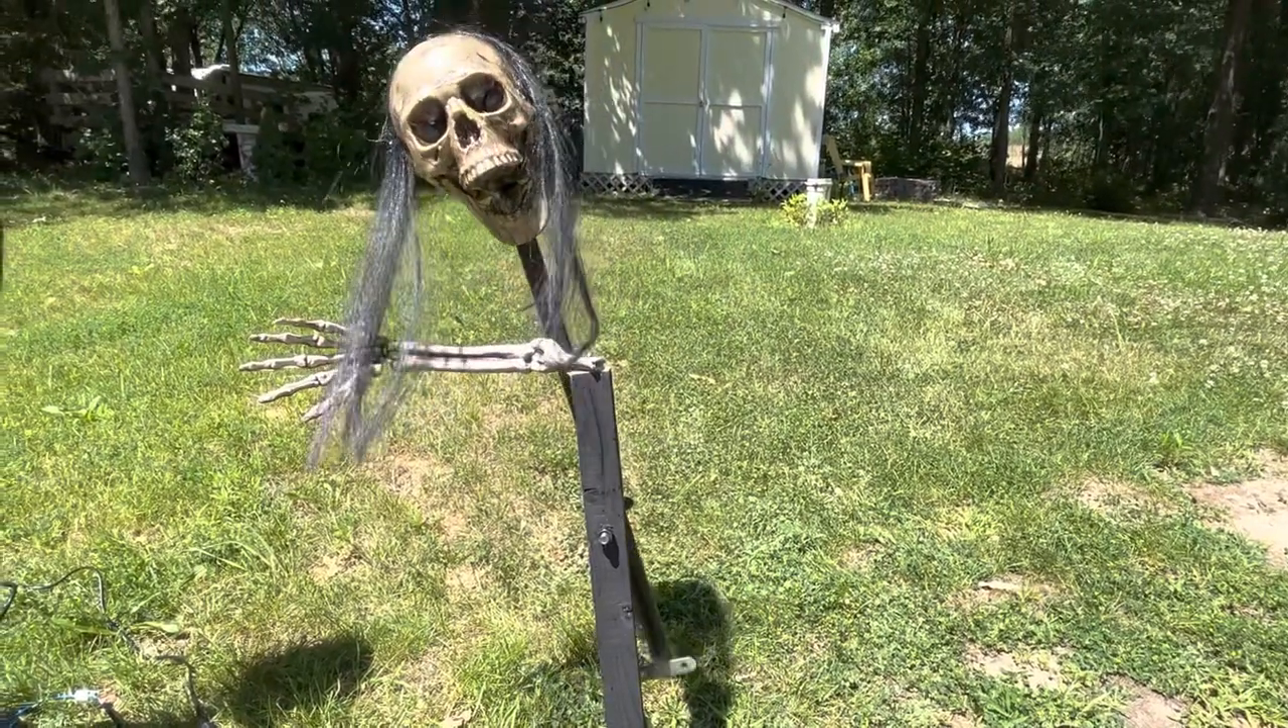I popped the head back on once I was finished corpsing it and then I hot glue gunned on some hair.